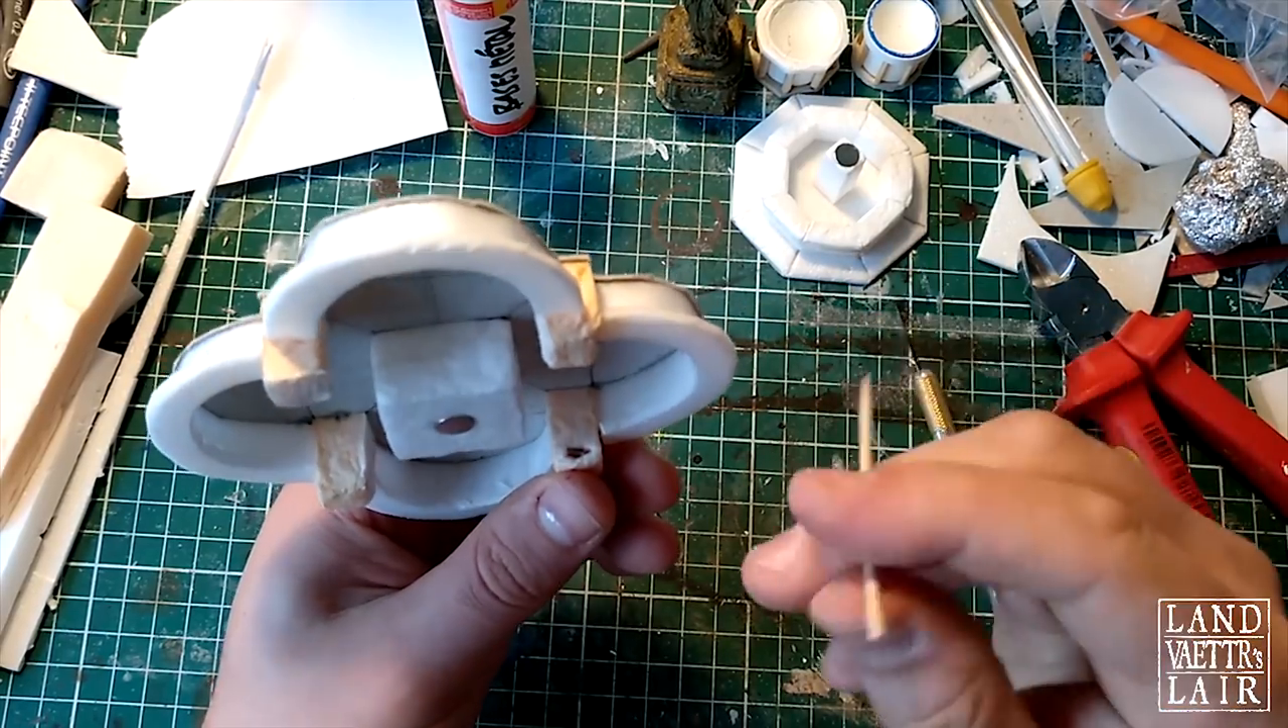But as you can see I've put a central part in the big fountain.